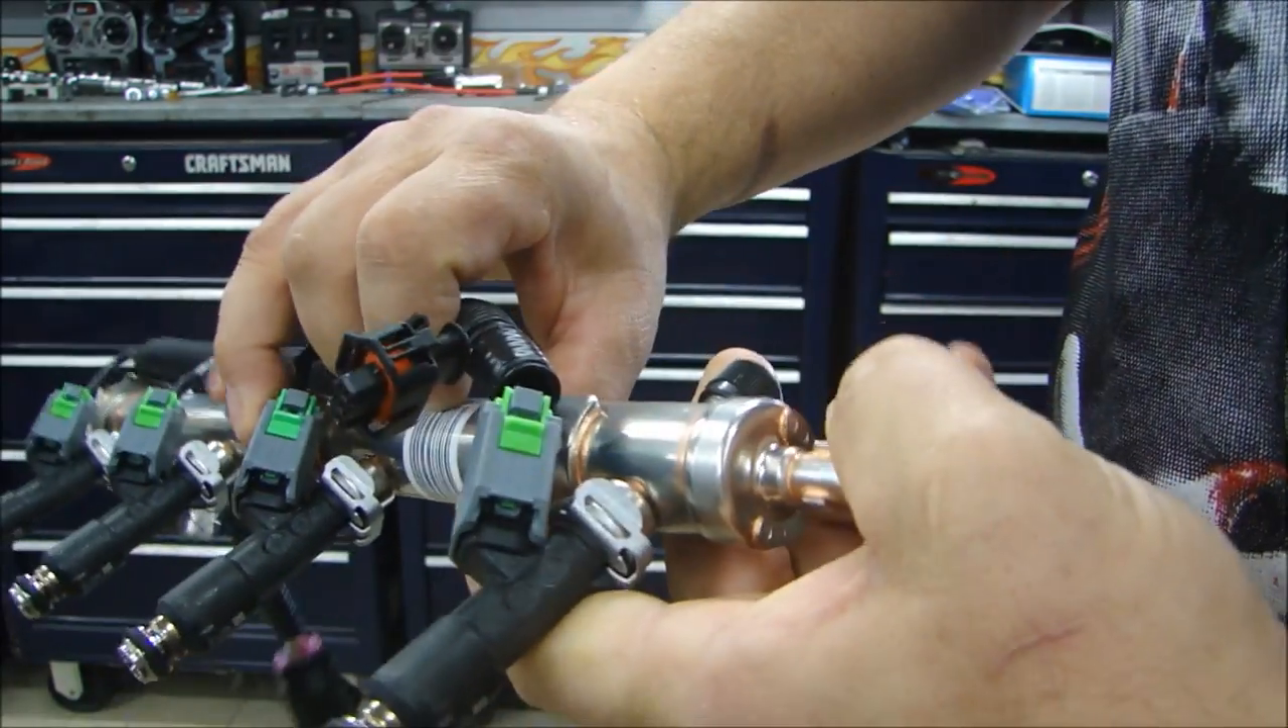And each injector has the wiring harness on it.